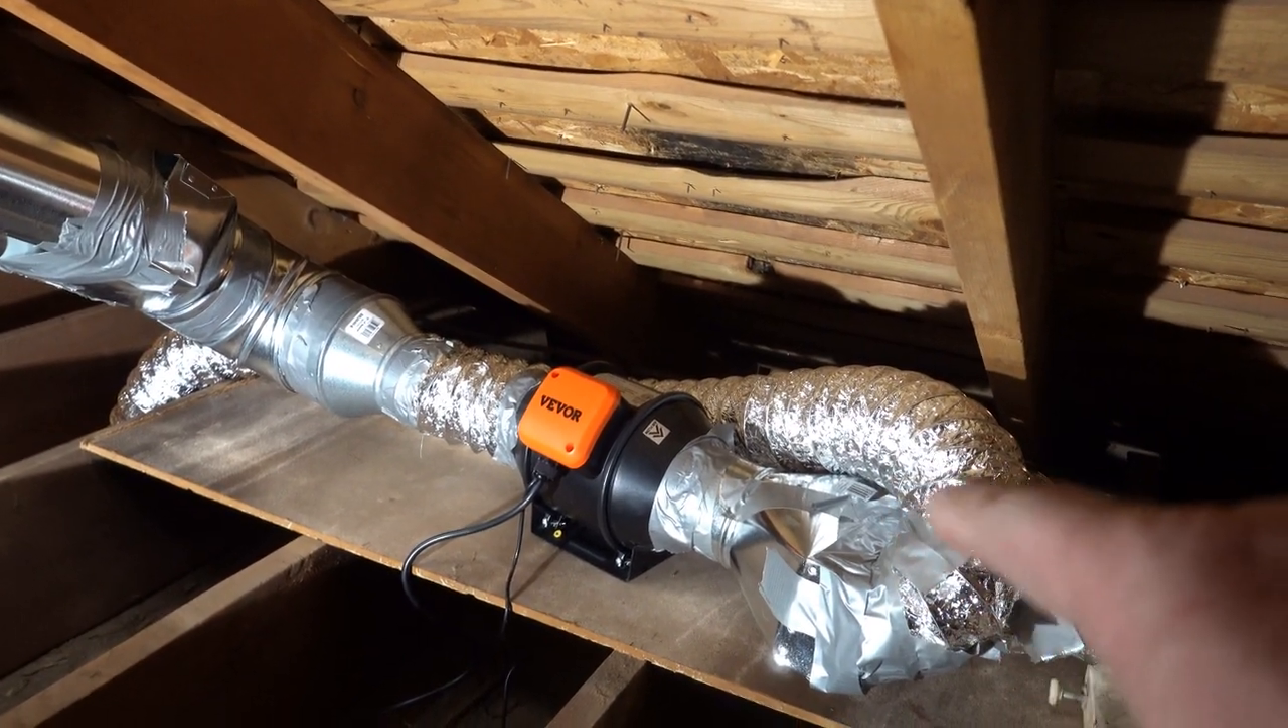Okay, so I've got the motor and pipes hooked up.